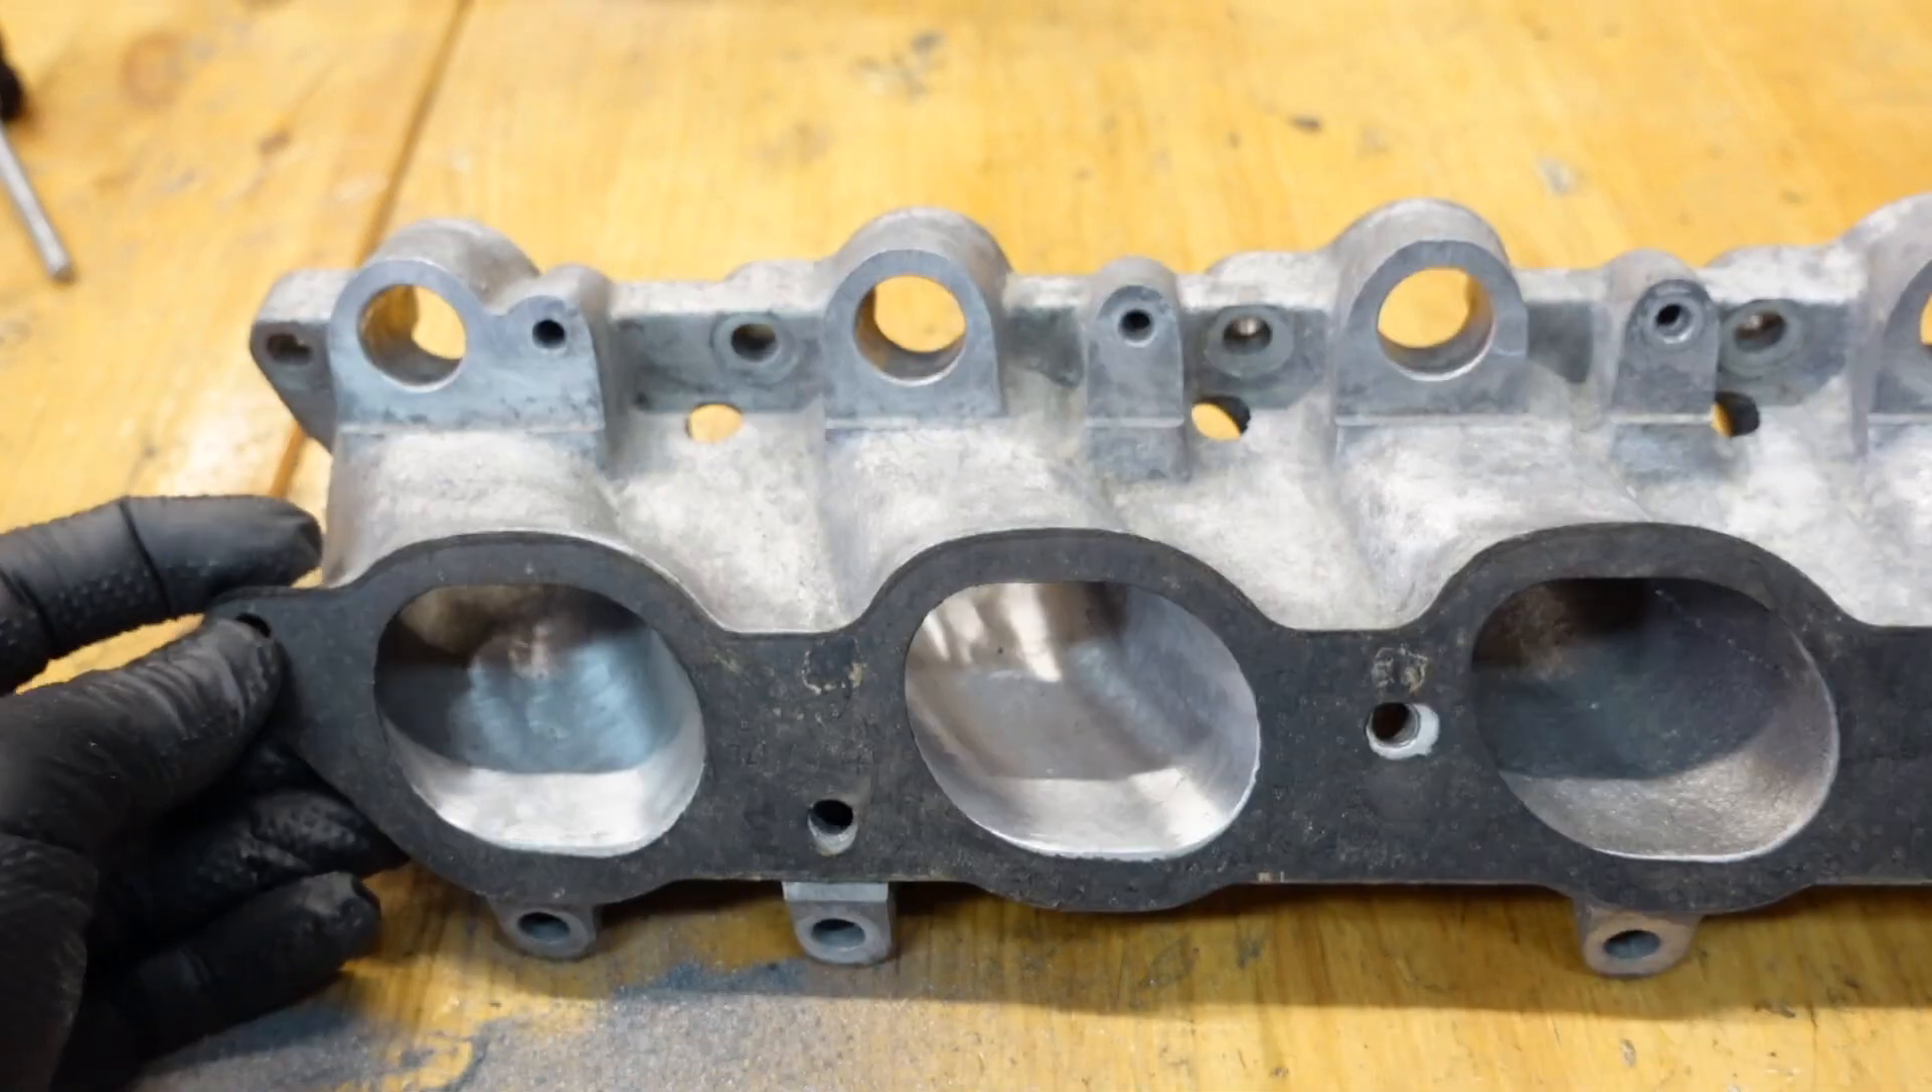Now the bottom half I'm going to show you here this is the standard gasket it's pretty well matched perfectly to the actual inlet manifold itself but it does have quite big casting marks running down both sides of it.